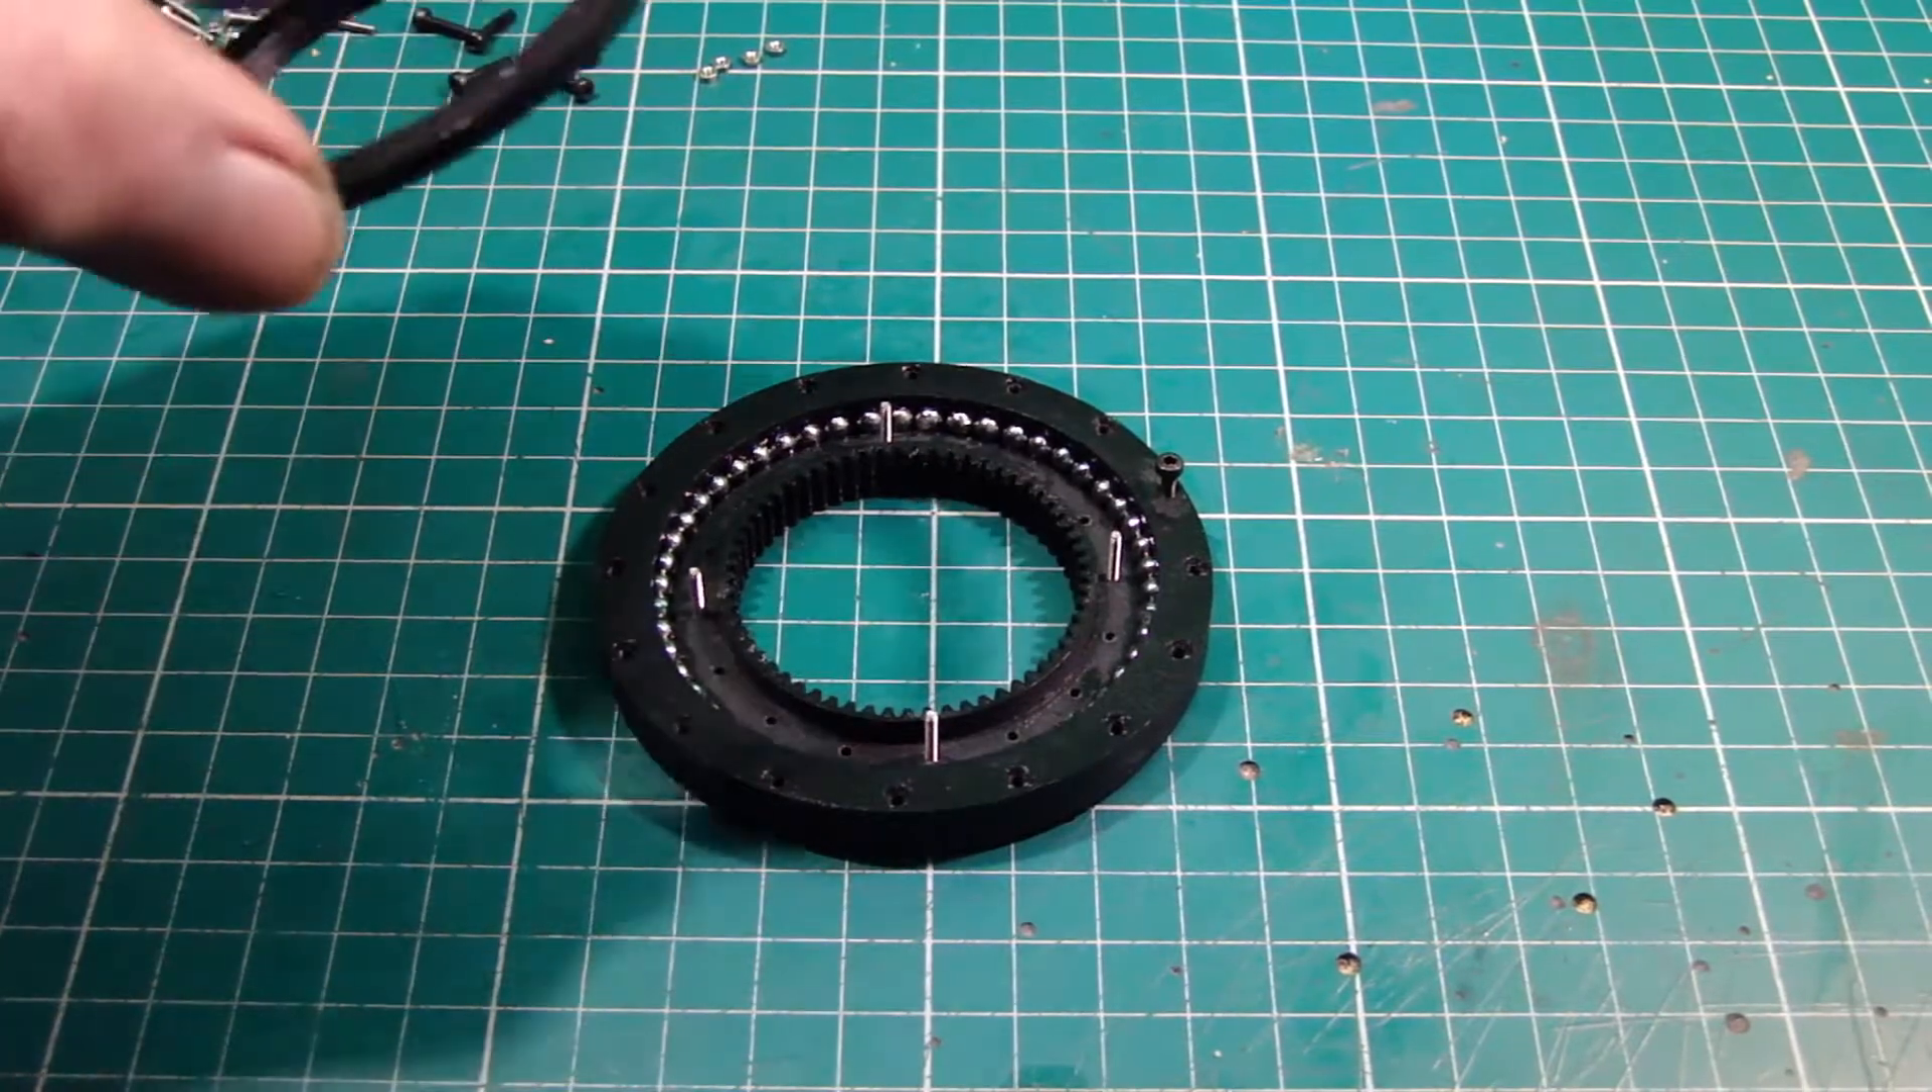Okay, so I've got all the ball bearings pre-loaded, so it's now ready for the other half of the inner race.